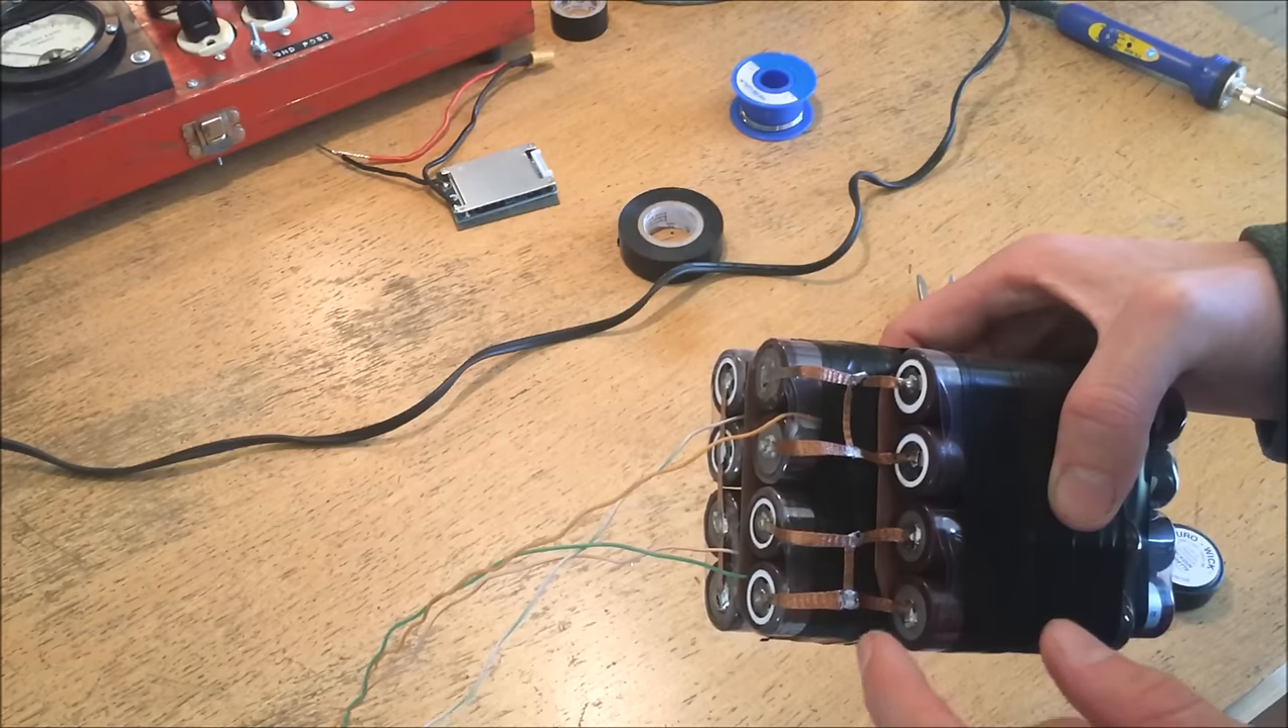I connected each individual cell with its own braid across to the subsequent cell and bonded the two parallel packs or parallel strings together with a bonding strap here.